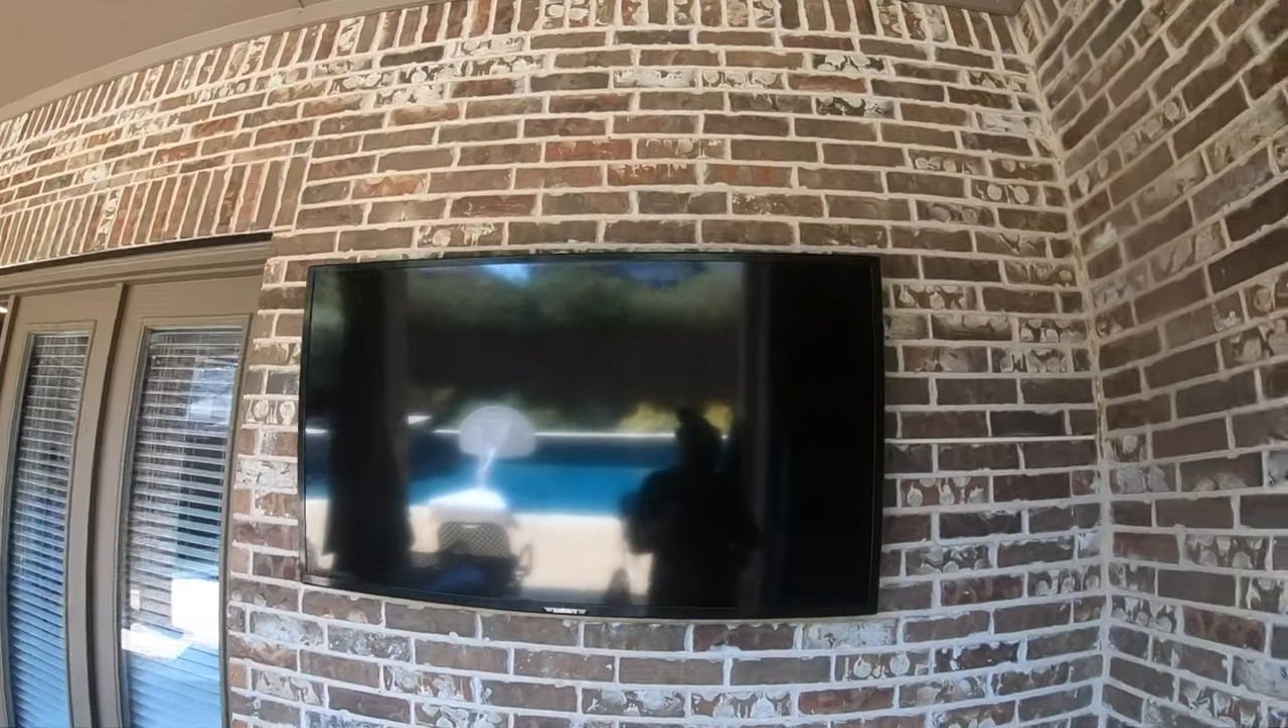All right. We got the TV up there. It's looking good.